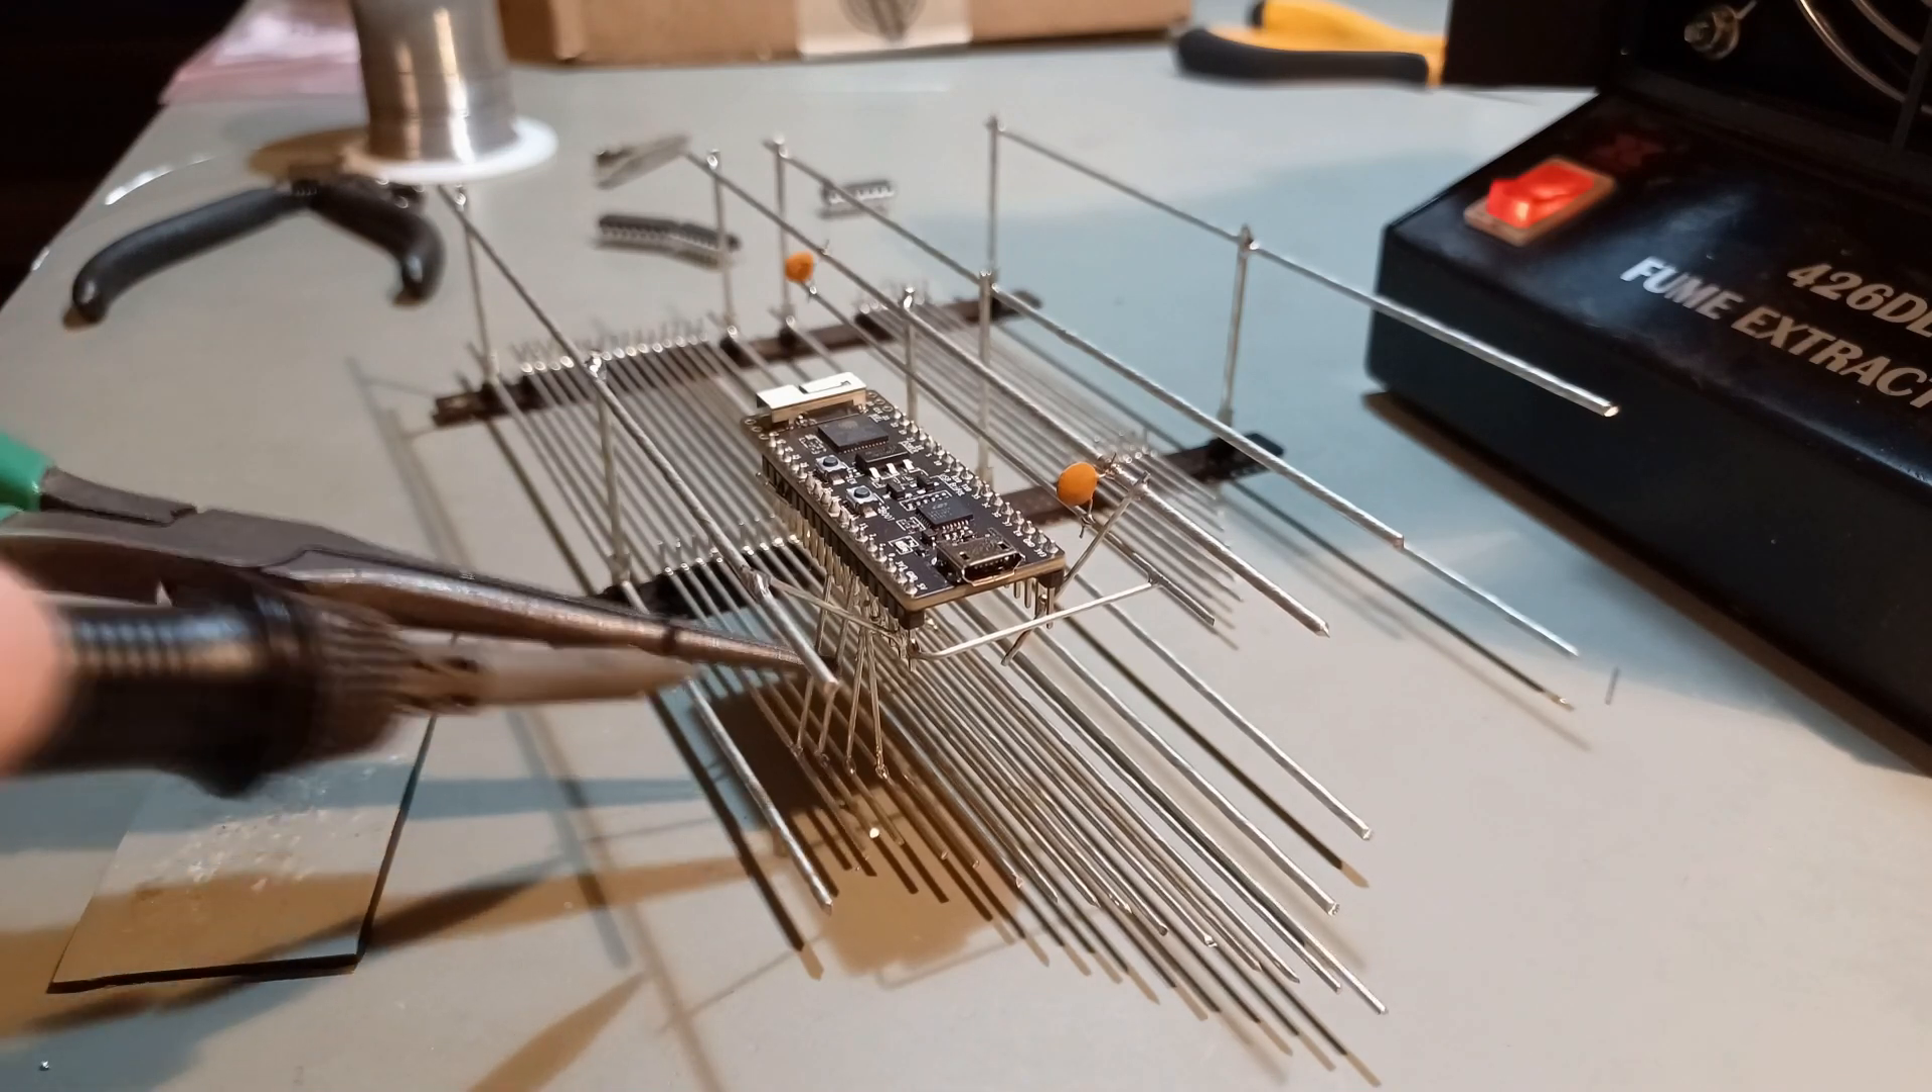Here I have already mounted the ESP32.